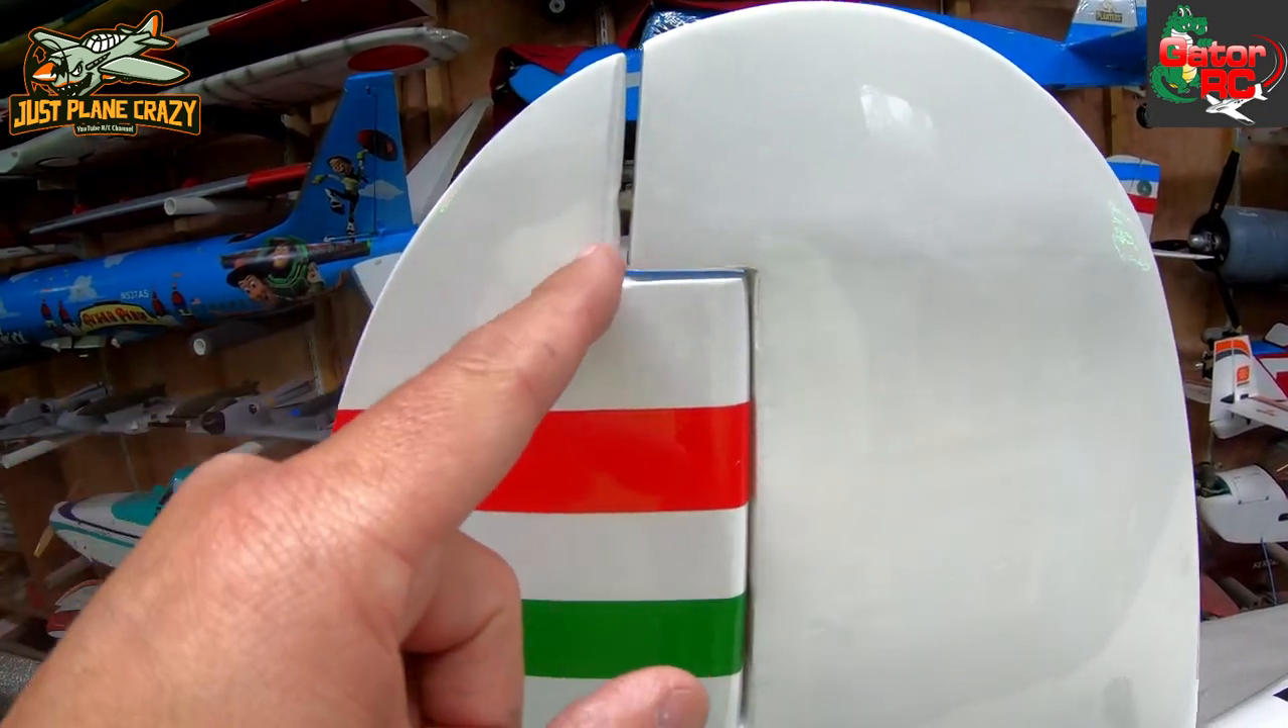Things are just kind of rough dry fit, but there is a little bit of a gap up here that's not as desirable.